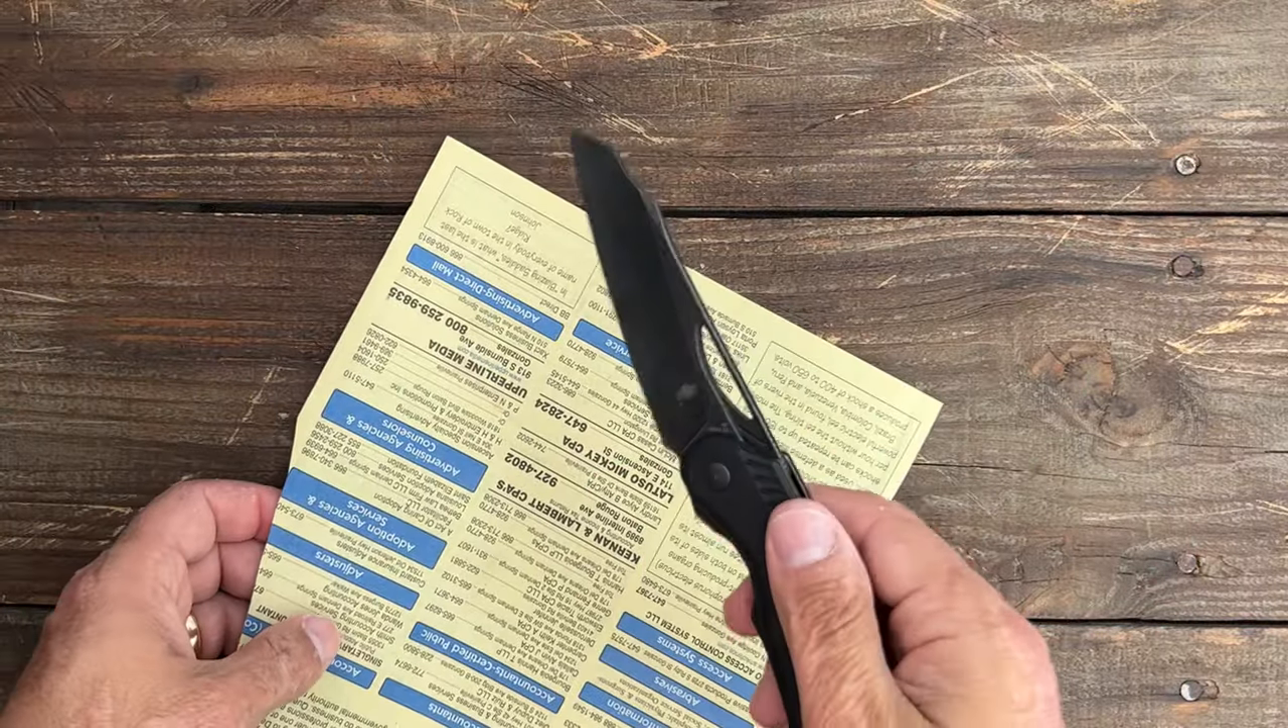Finally got the knife back together.